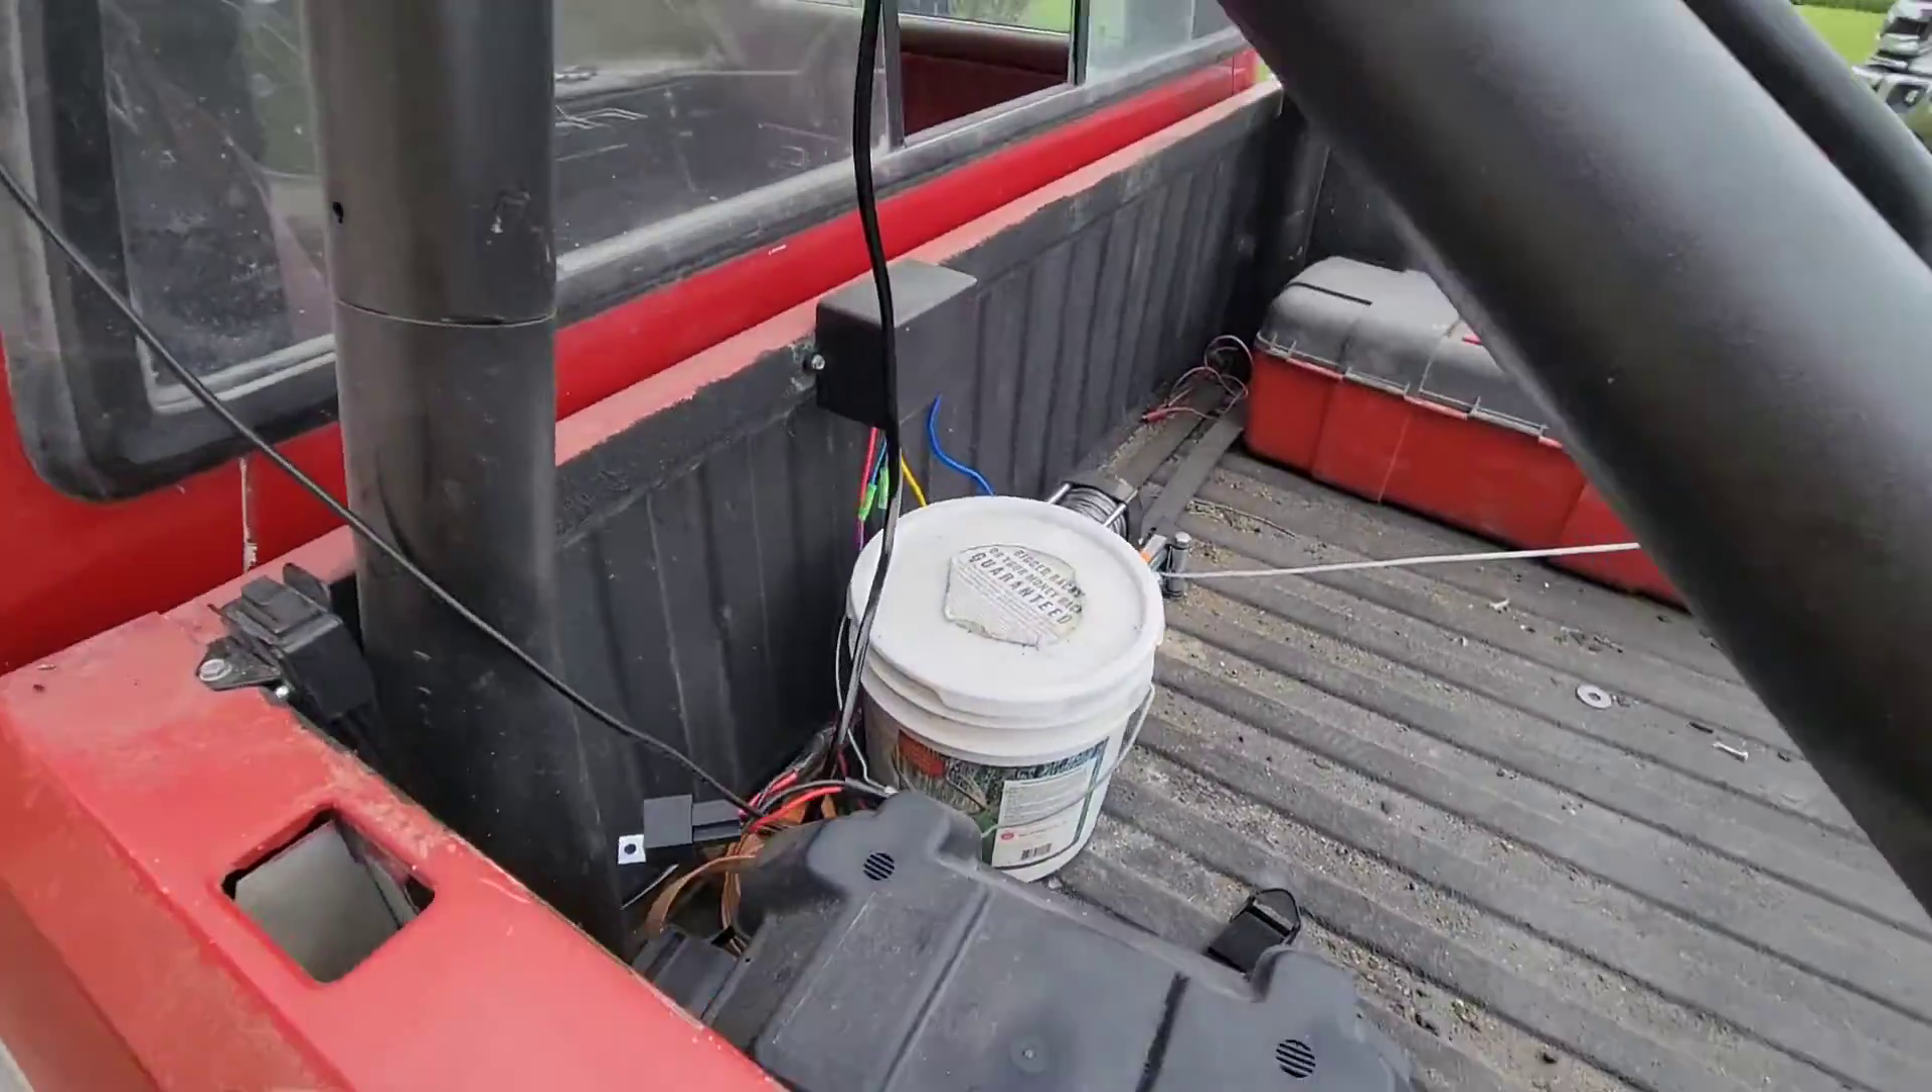So, the final fit and finish of this wiring isn't all finished up yet. Everything's kind of just hanging out.